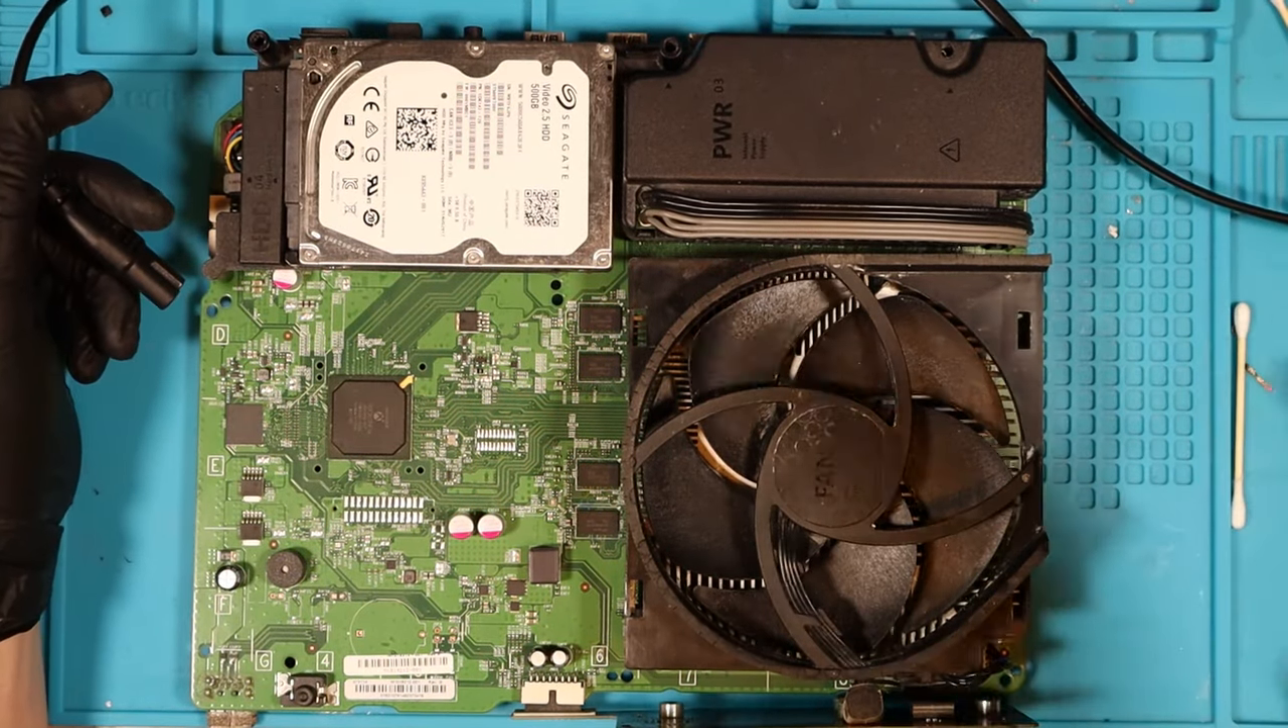So I've got the hard drive I've got the power supply and I've got the fan which is now back on.